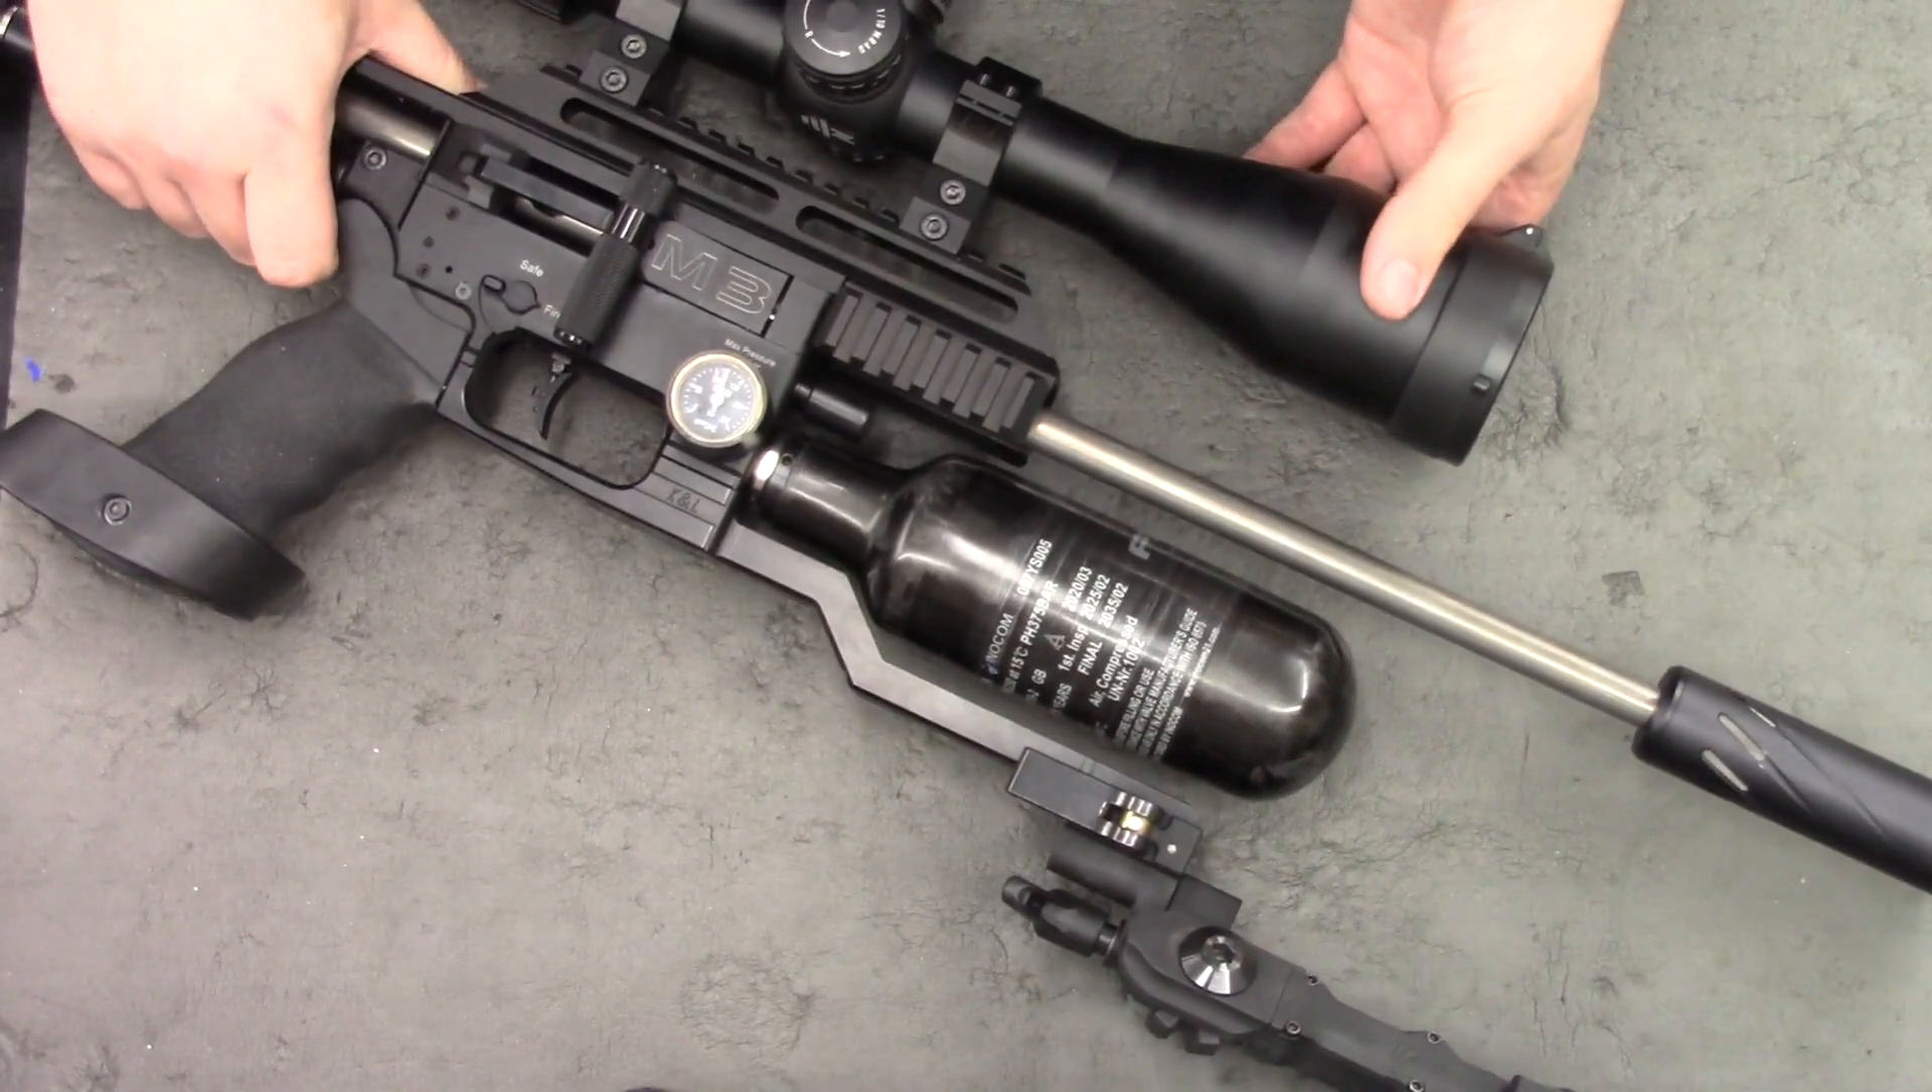So here's the compact bottle fitted on the M3. As you can see there.